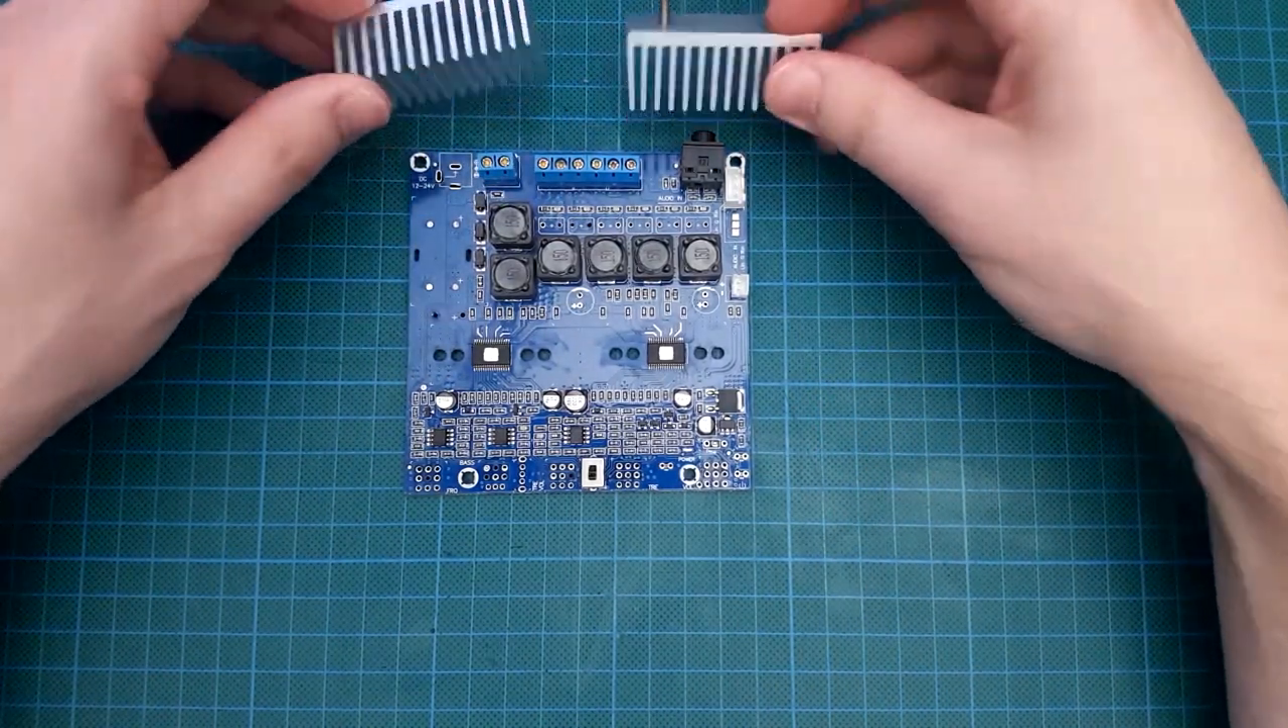You can see here the two heatsinks have been removed from the board there.